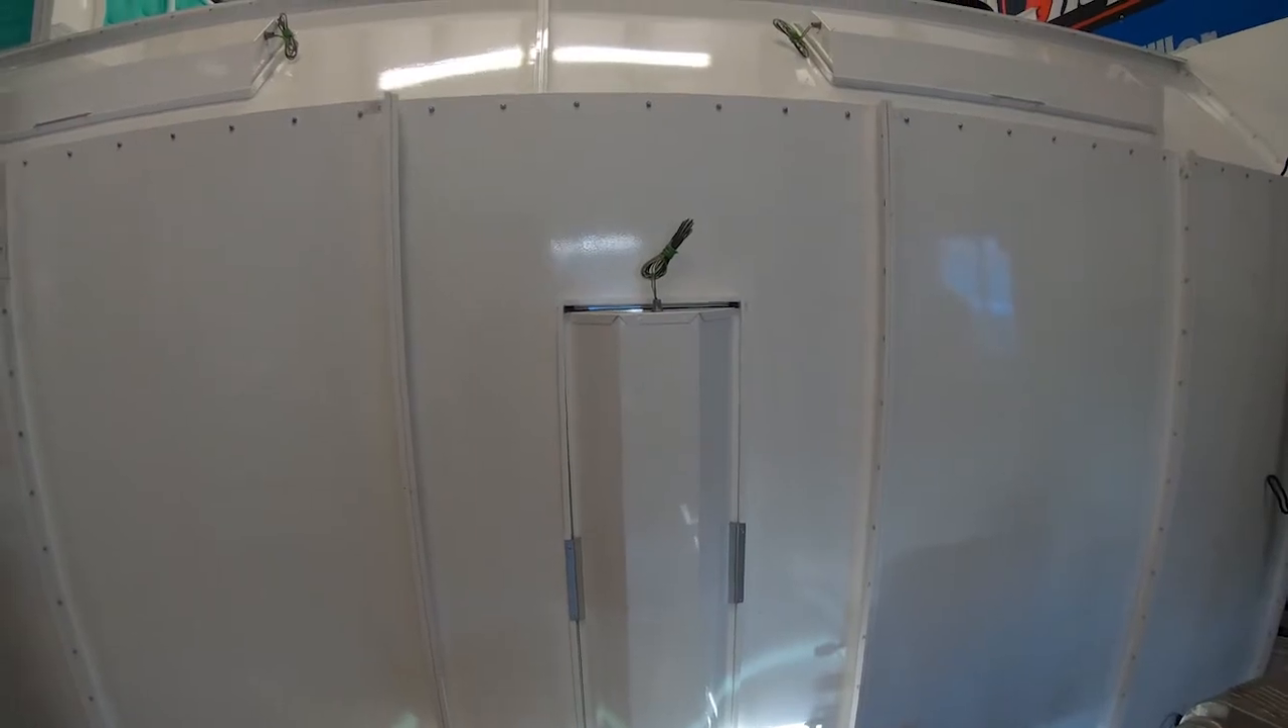You can see we did put the wiring aimed upwards because we're going to have the conduit go upwards into little electrical boxes.